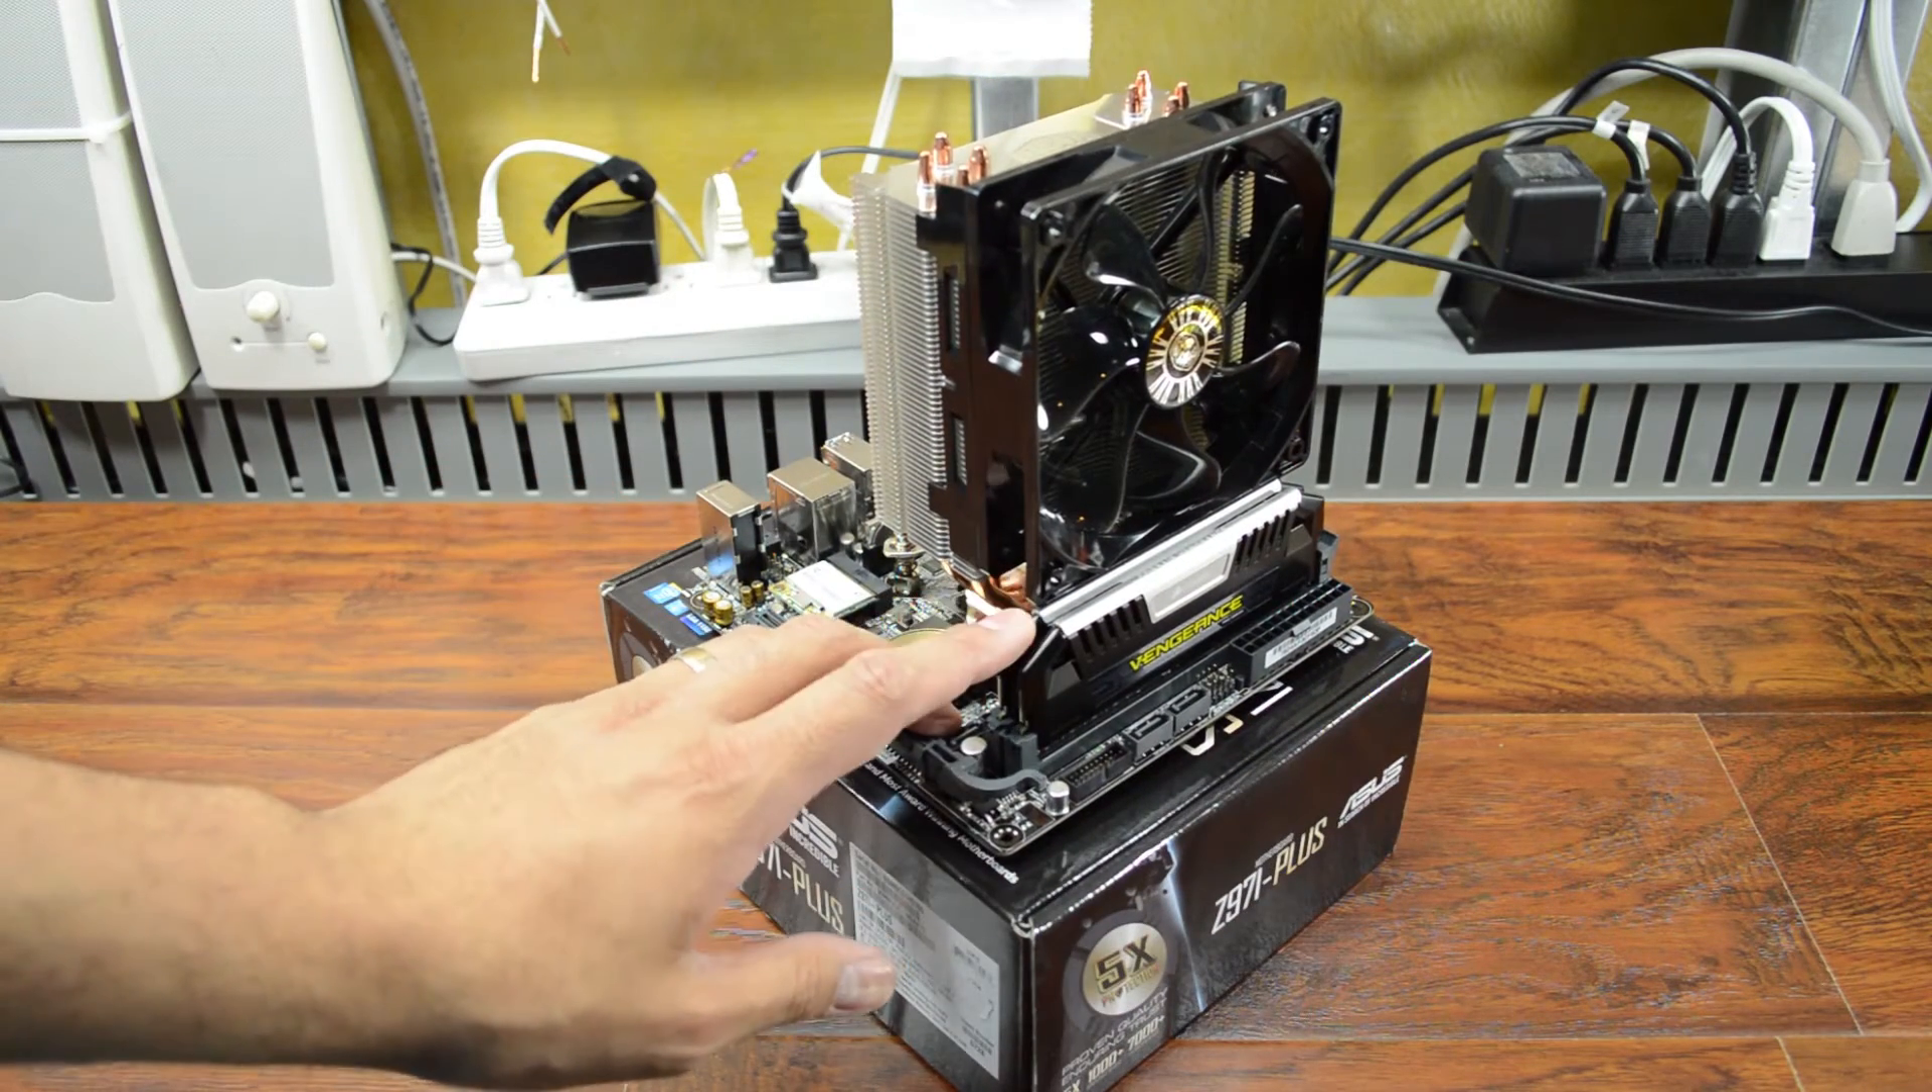I have a little bit of a clearance issue with the fan on the cooler. The bottom of it is actually hitting the top of the memory.